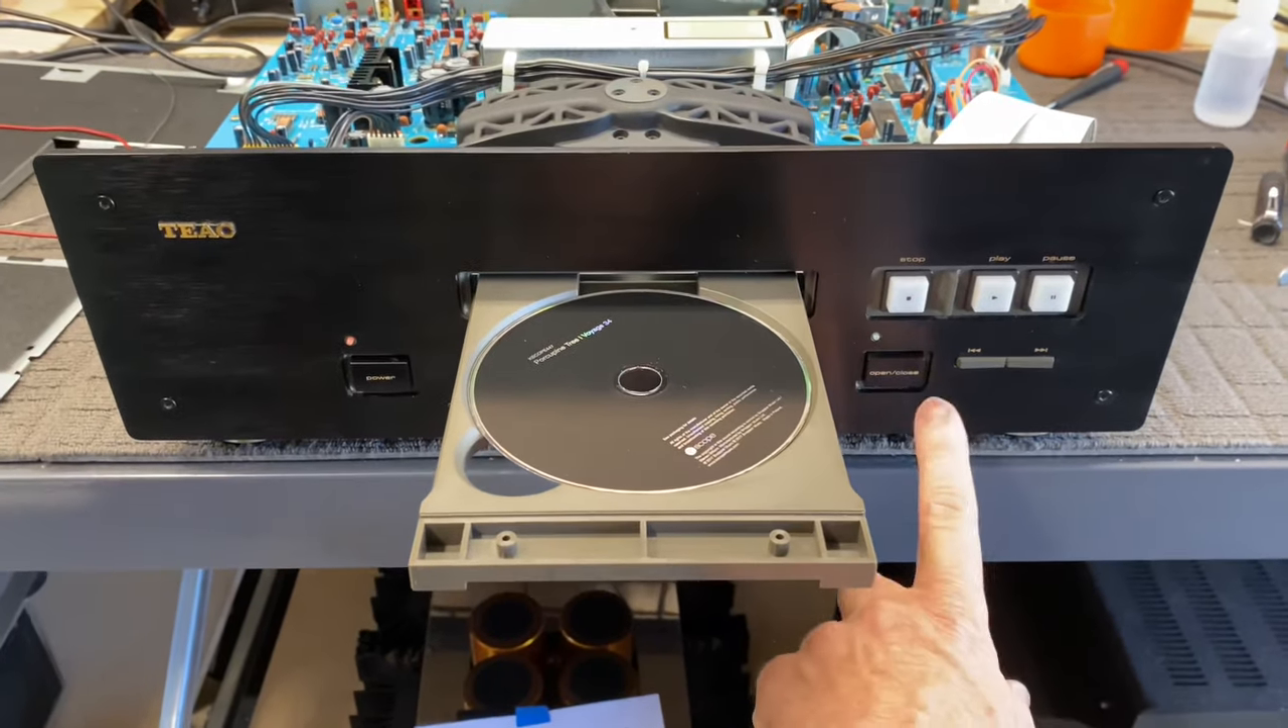Keep note that I haven't got the front bezel or fascia on the tray, but let's have a look.